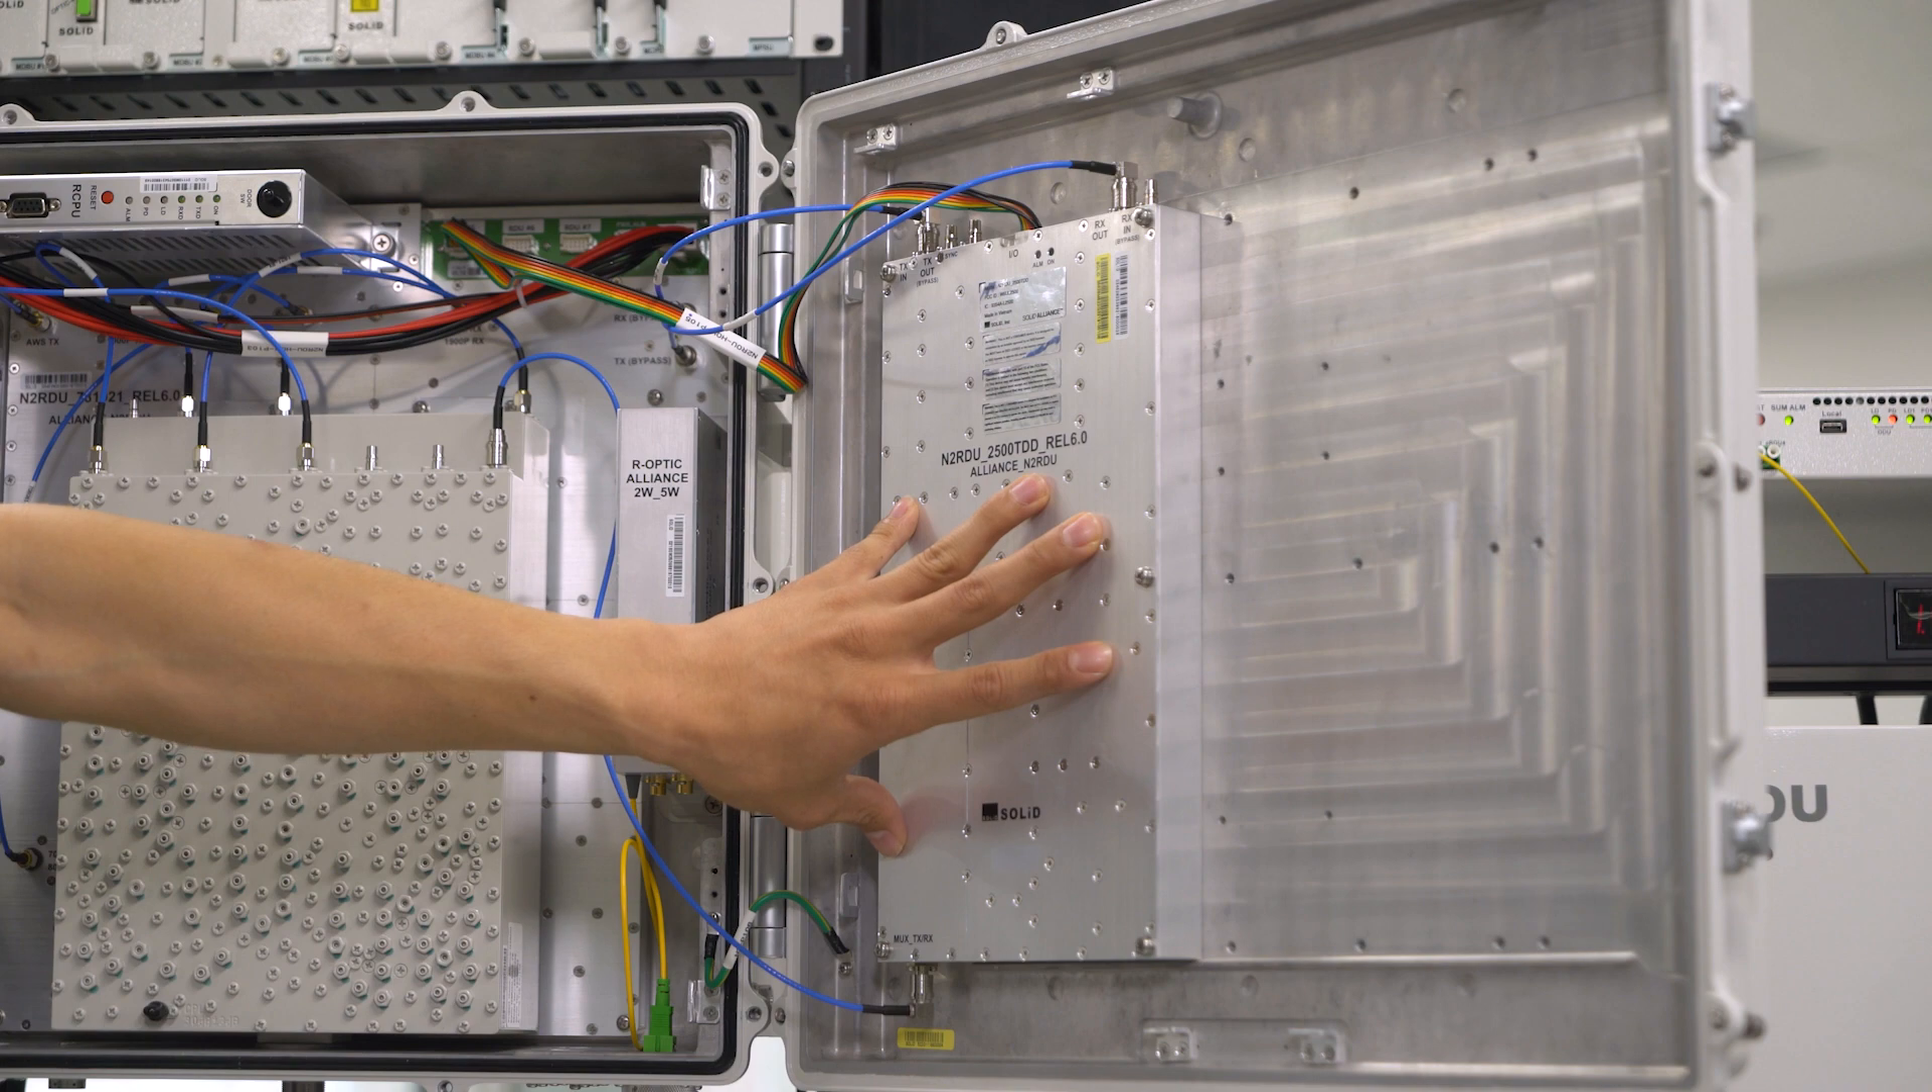As you see here we have our 2500 amplifier already in there.